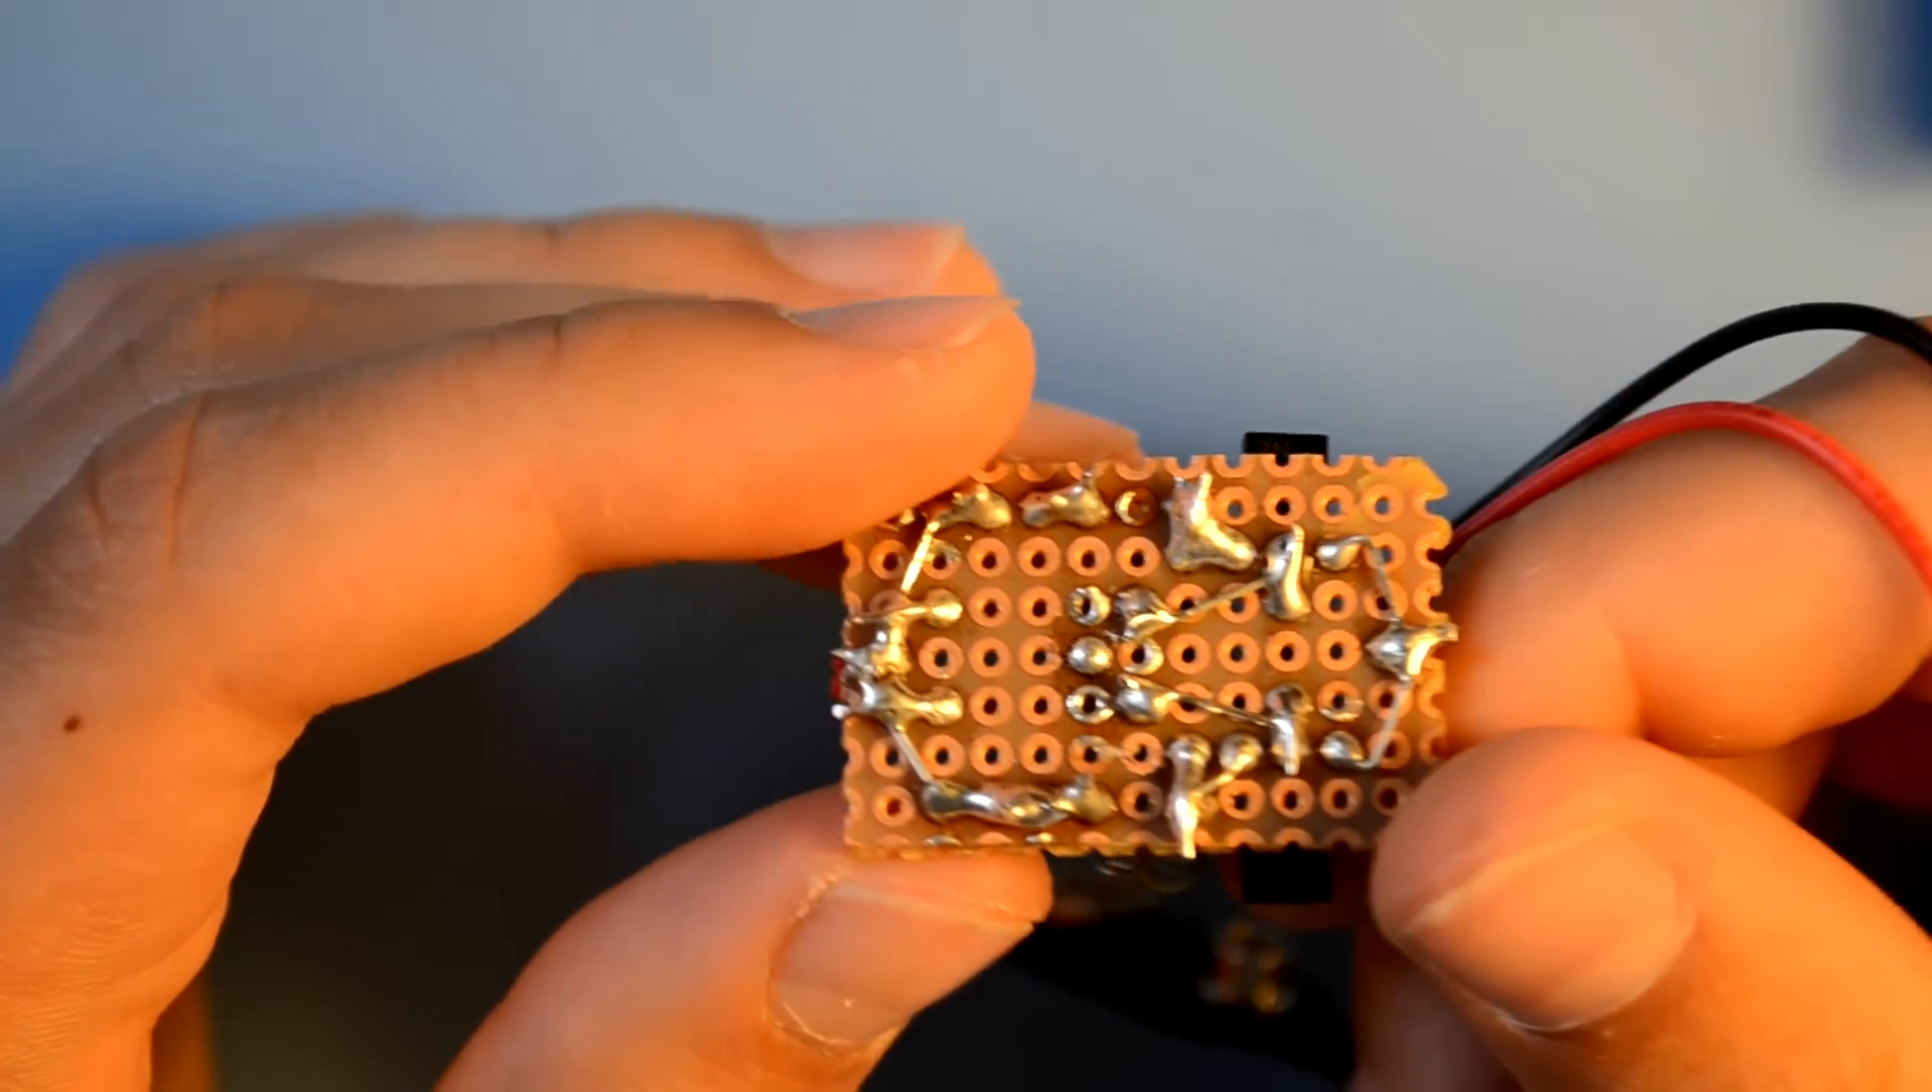You can see all of the soldering. Nice and neat.